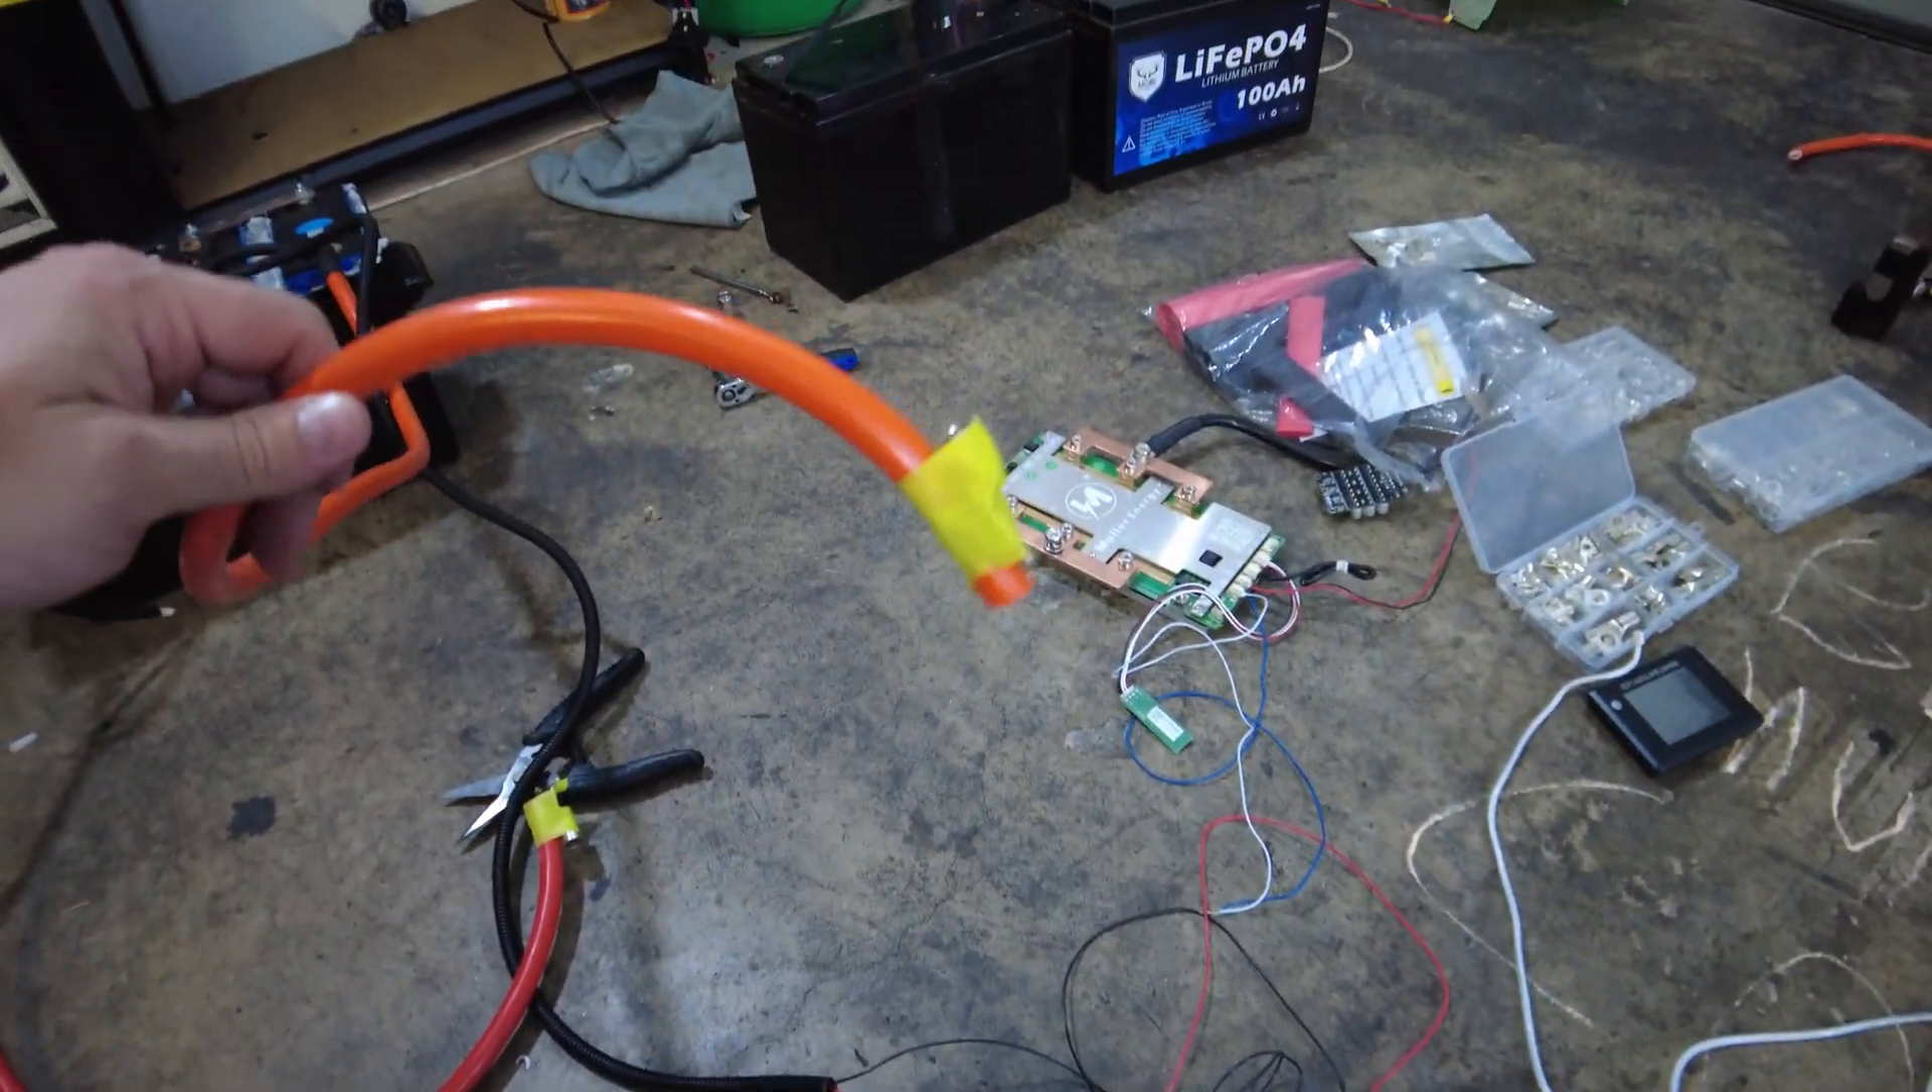And what I've done also is just taped these crimps to the end because I don't know where I'm going to be terminating the battery yet or battery wires yet.